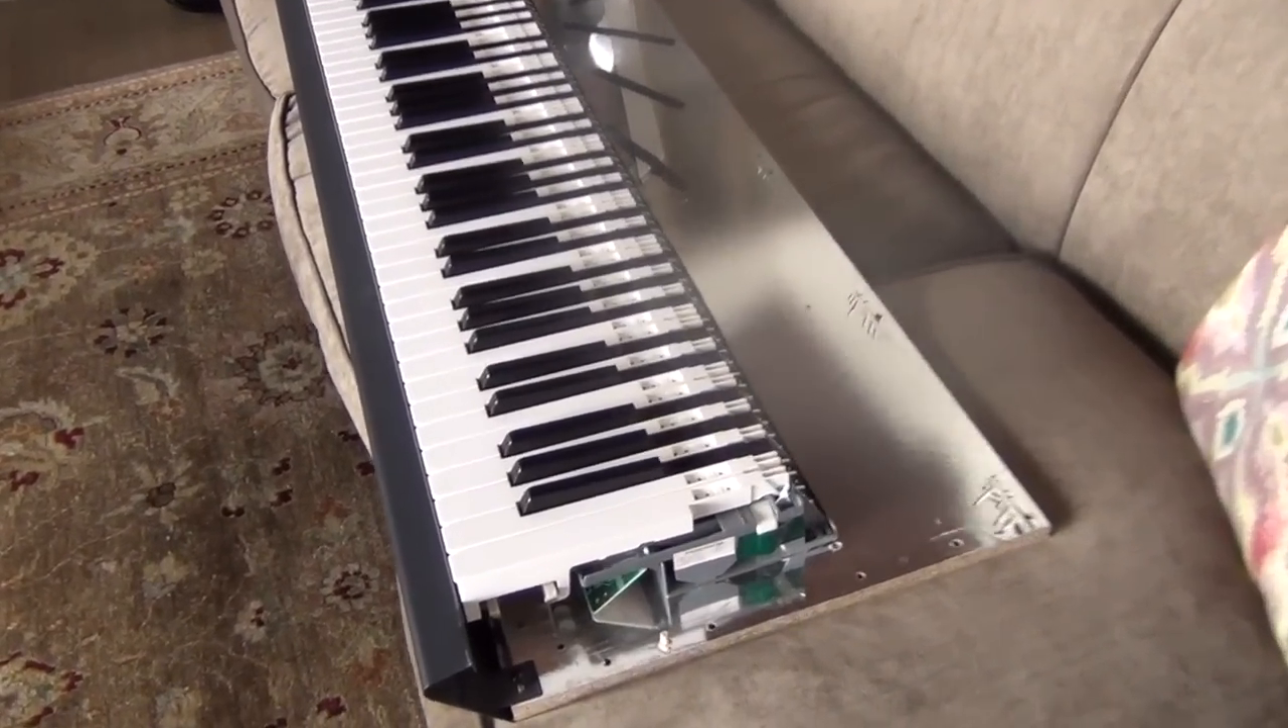Okay so you can see i've separated the top from the bottom and here you can get in and see exactly how the hammer action works.